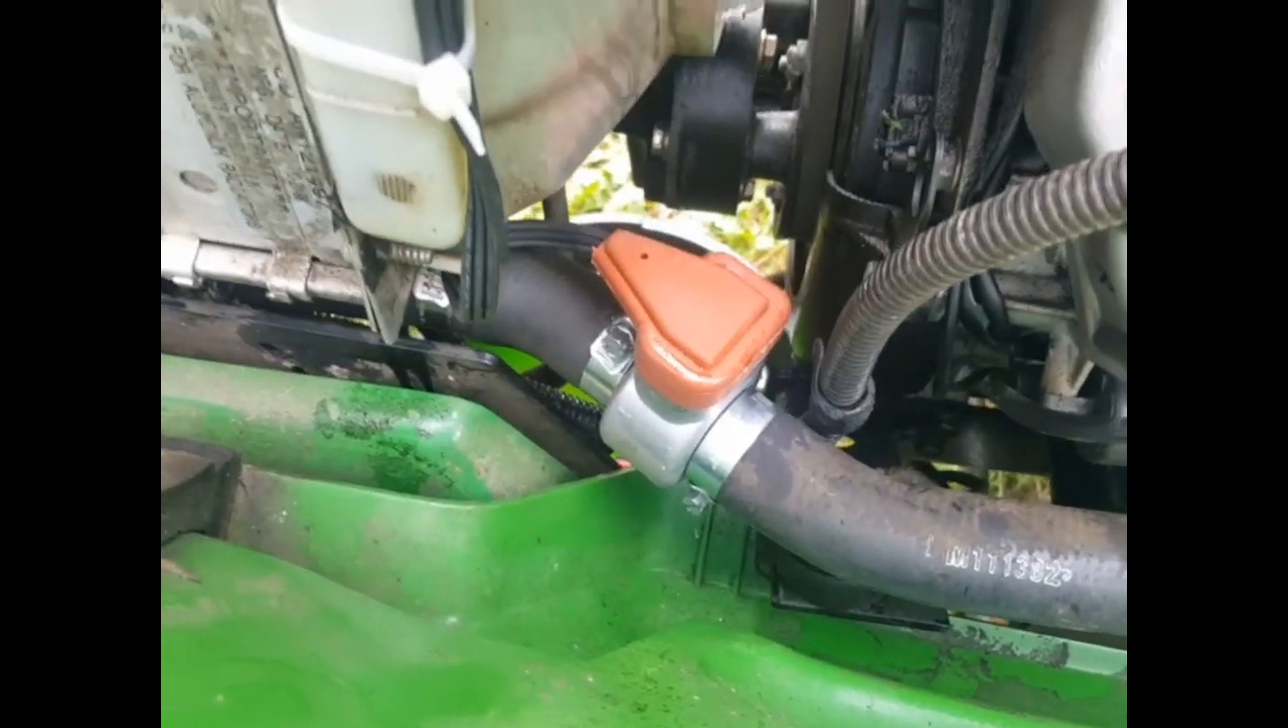Uh the little hose heater as you can see is now in place that's a perfect uh perfect position for it.